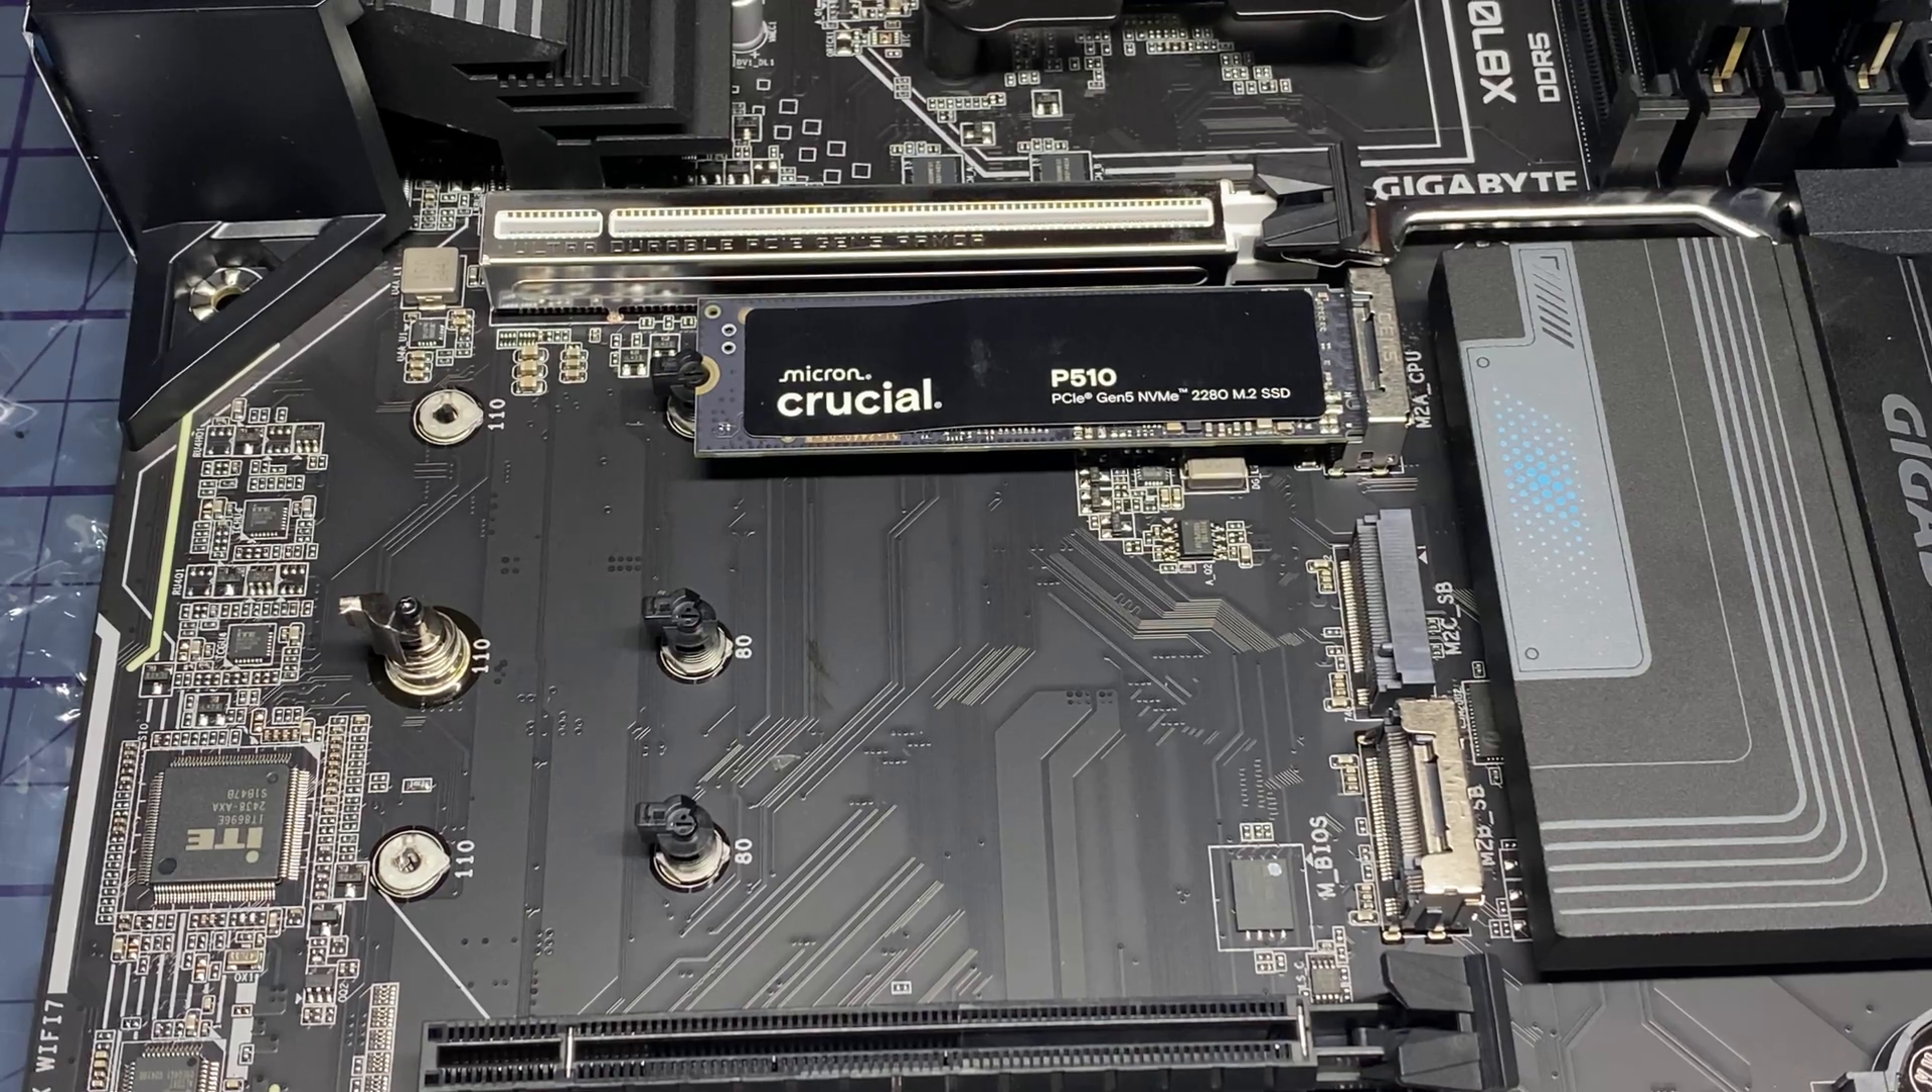For the moment this is how the ssd is installed with this nice easy latch just clicks it into place.